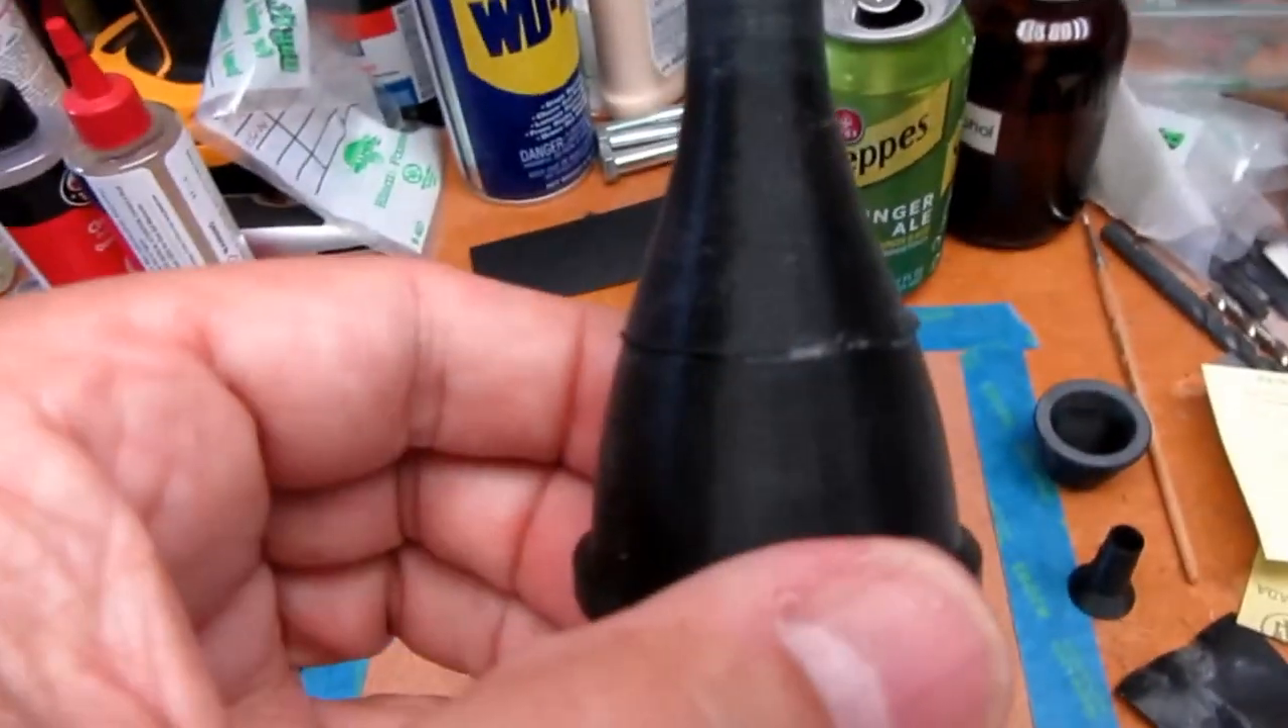And there are the two parts pushed together.